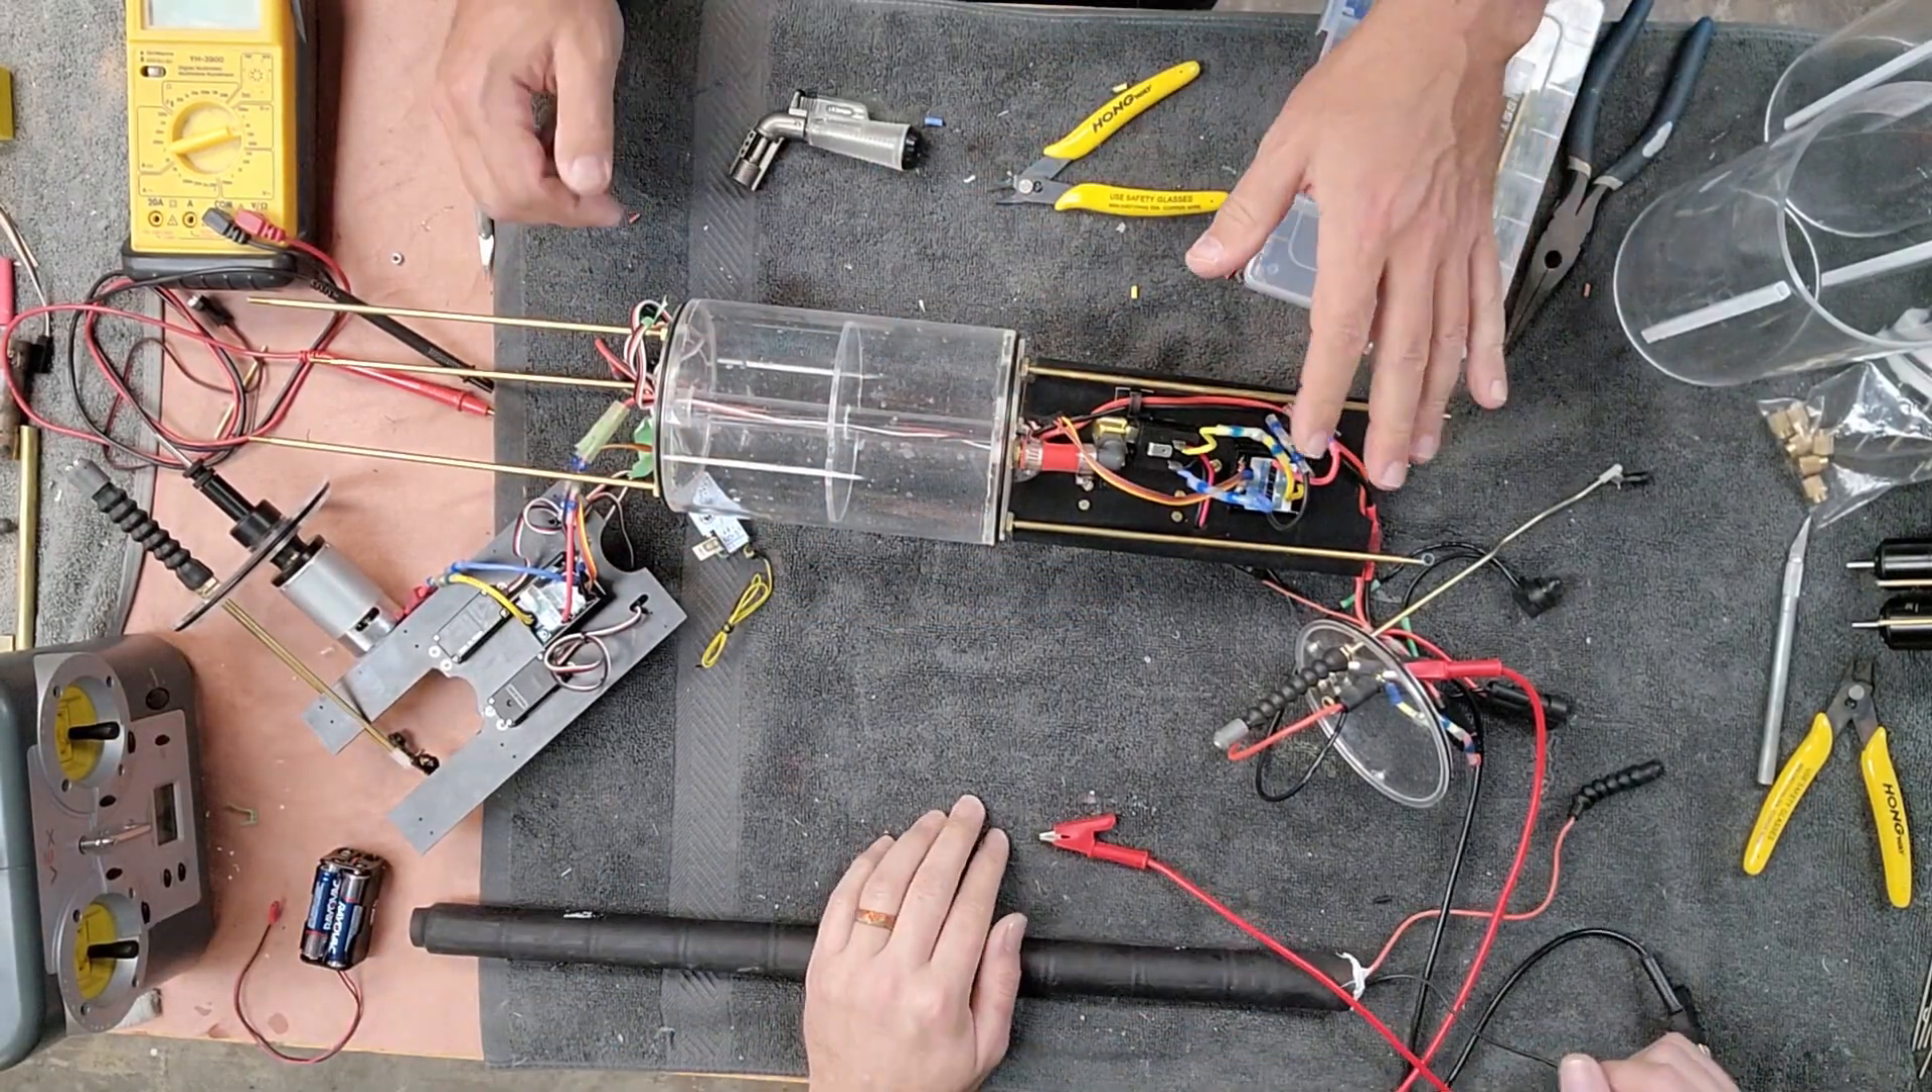So, I want you to notice that we have not as of yet tidied up cables. It's all loose.